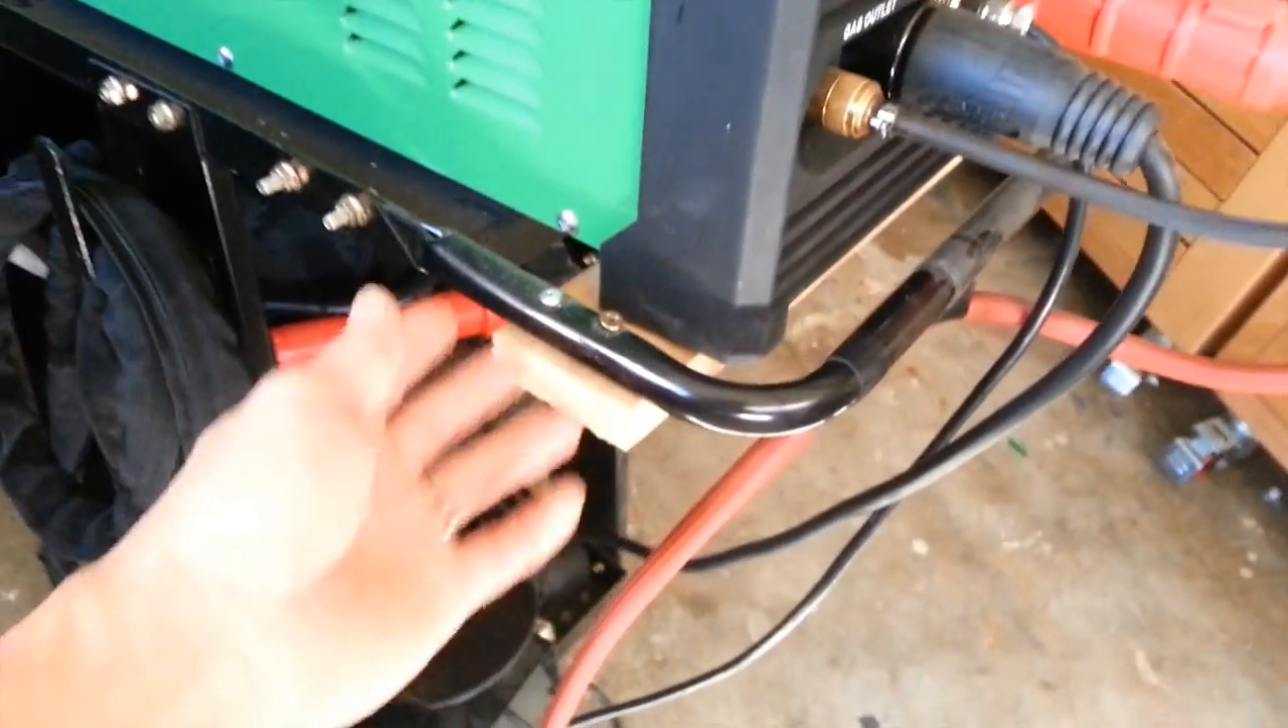You can see right here it's a little too small so I had to put this piece of wood to hold the front of the welder on there.